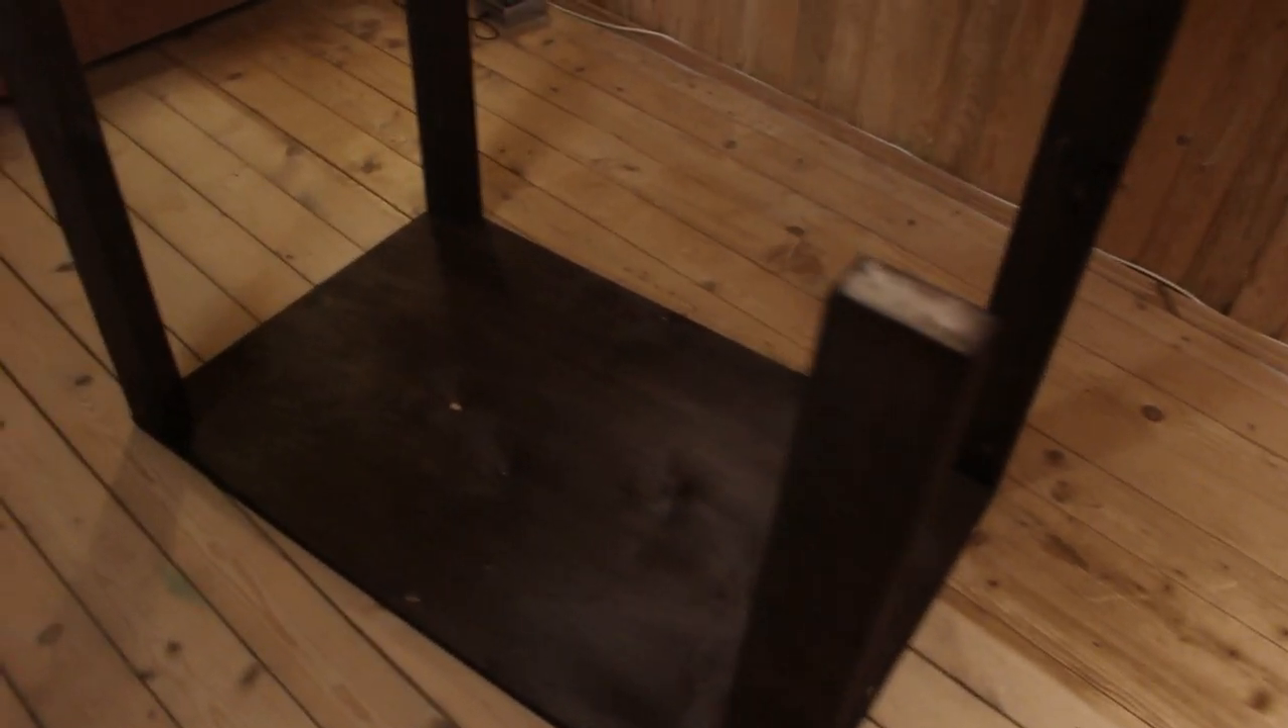First we placed all legs into their position and attached them to the base.